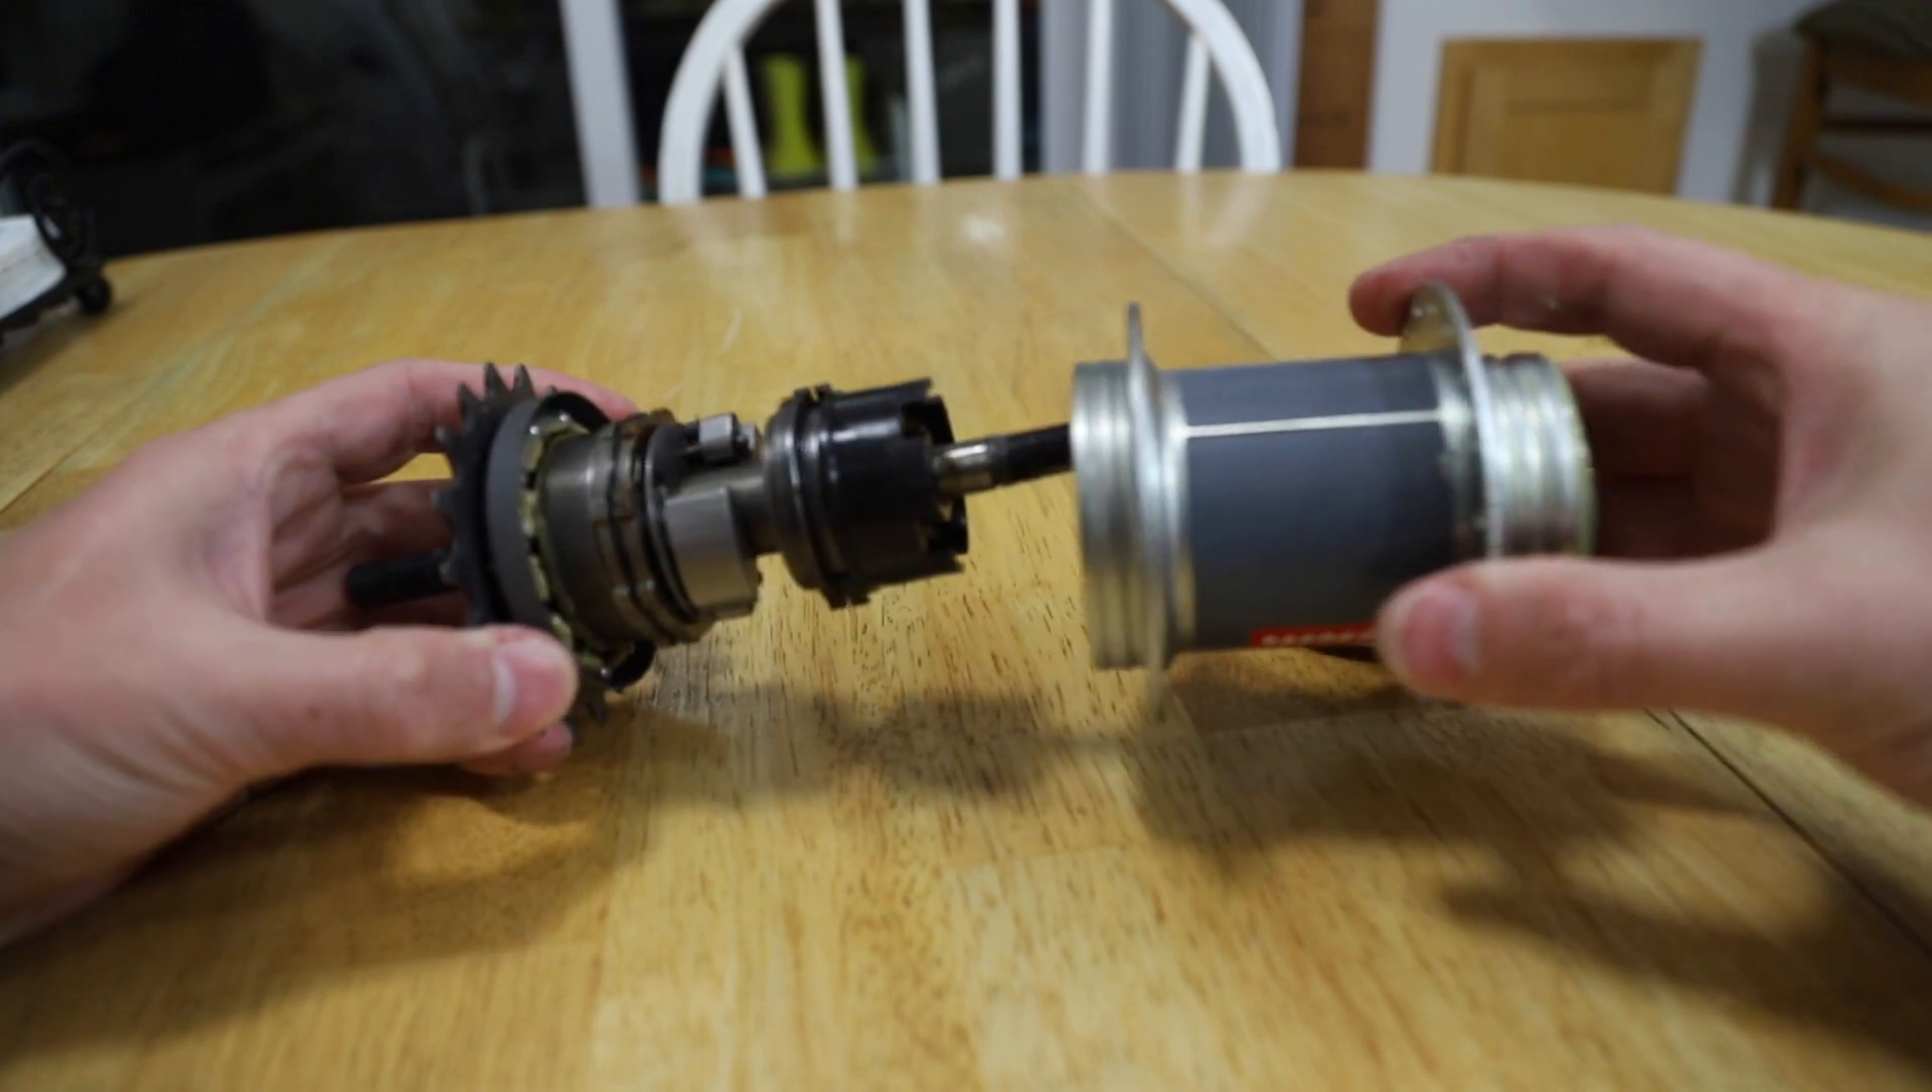Once I removed the cap, the hub body slid right off.